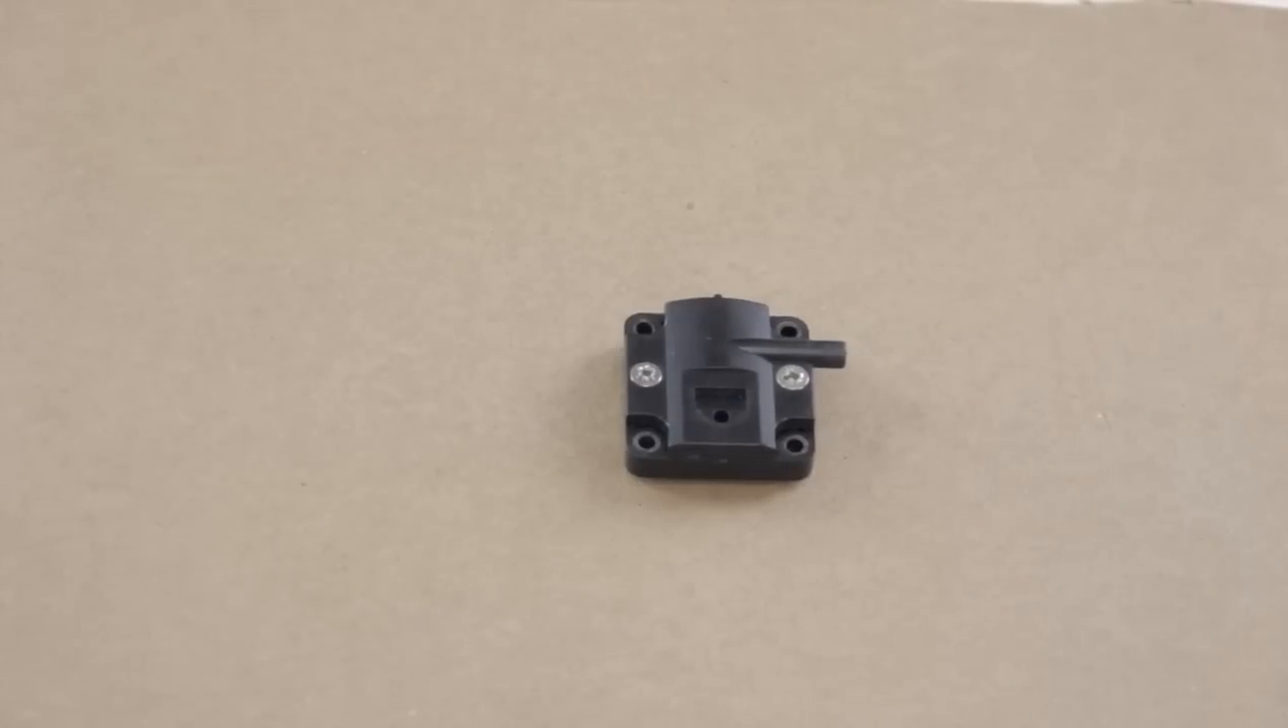Okay, now we've got the valve housing back together.